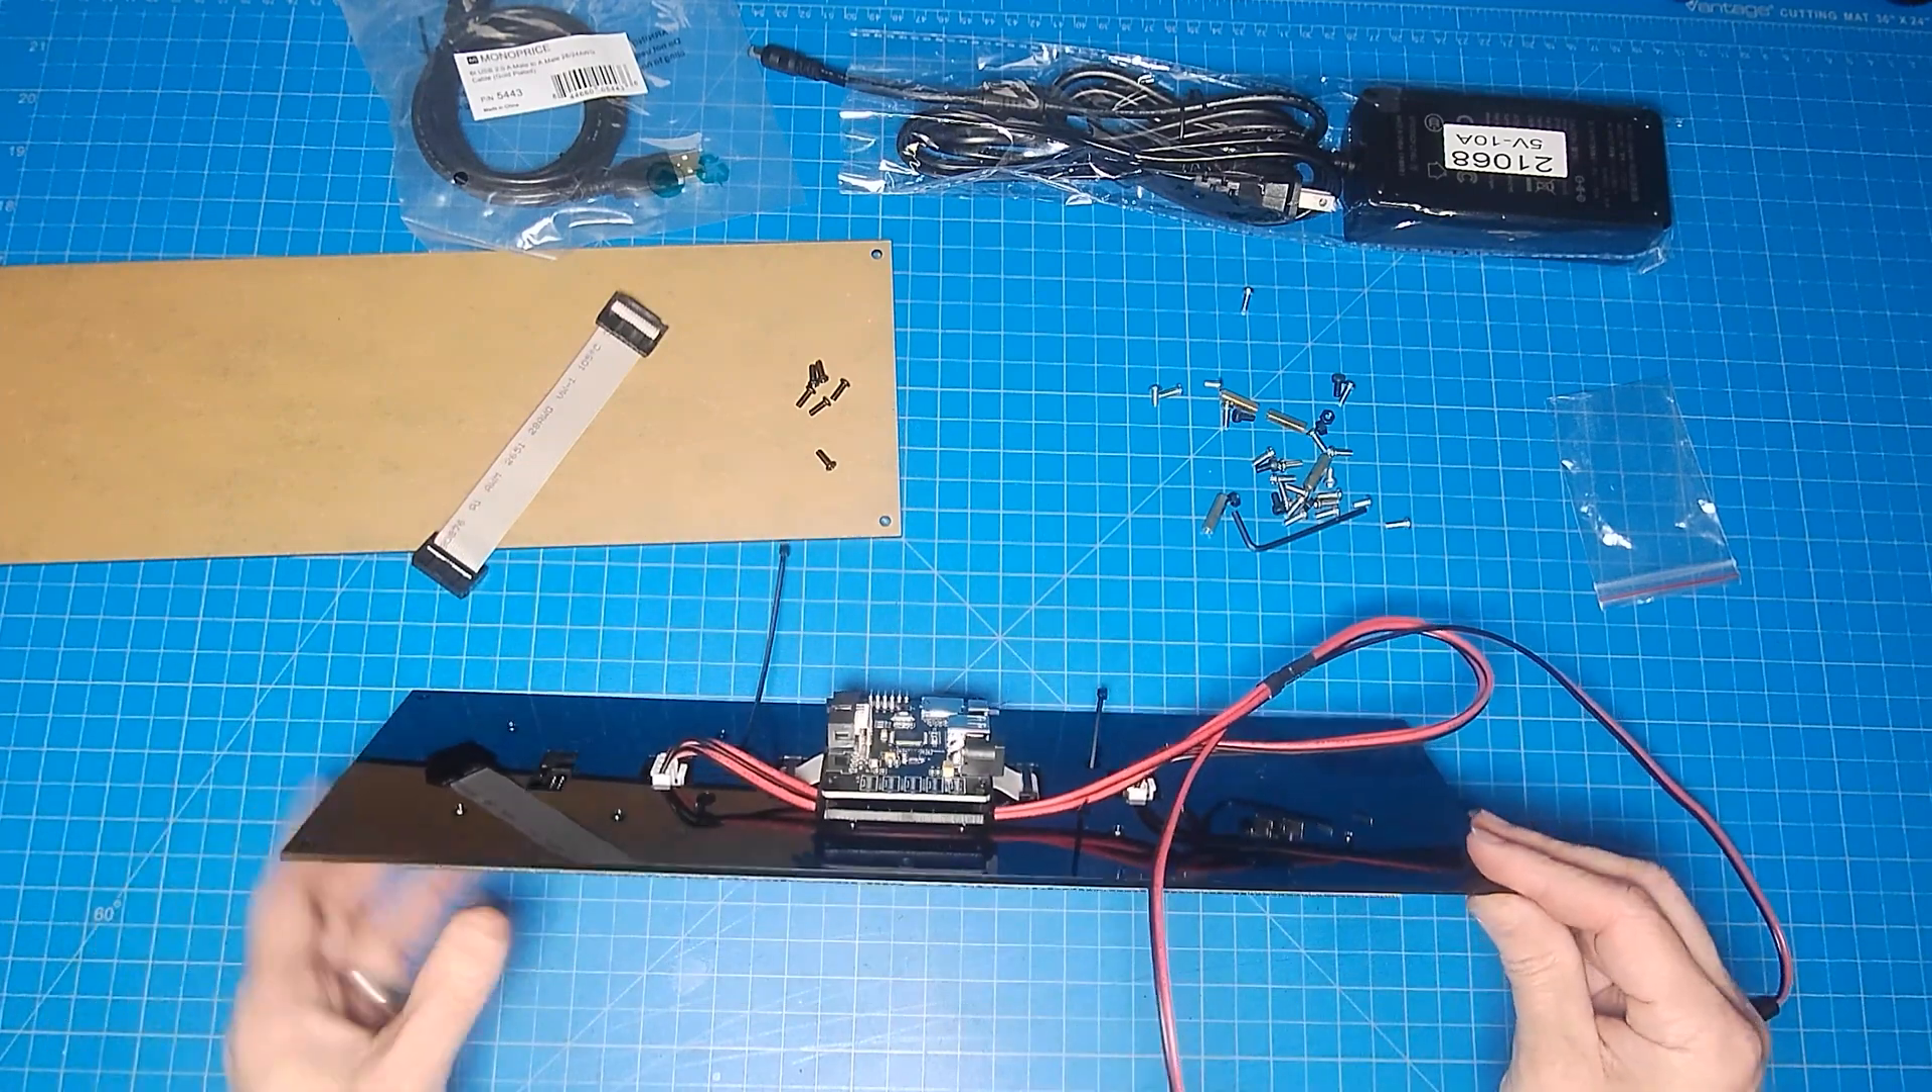Okay, so we've got our board on, let's just kind of look at it.